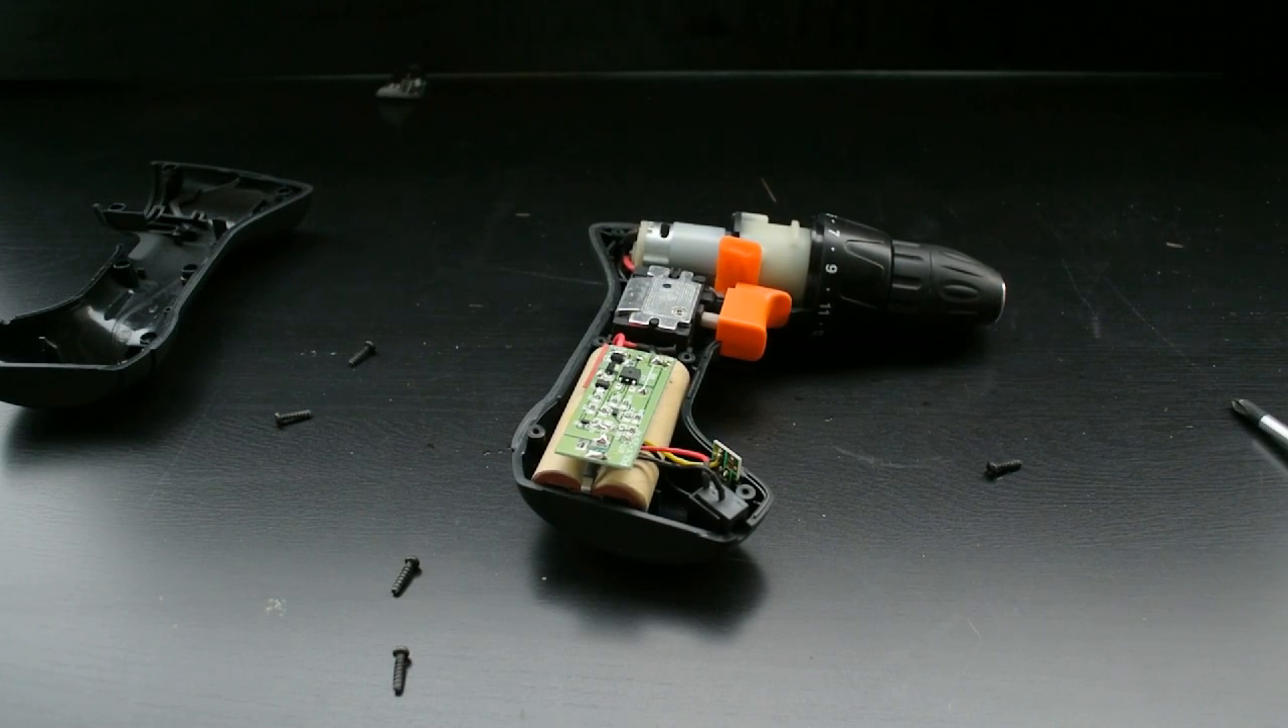And the case should come apart by just pulling the sides to different directions. And there we go. The case is open.